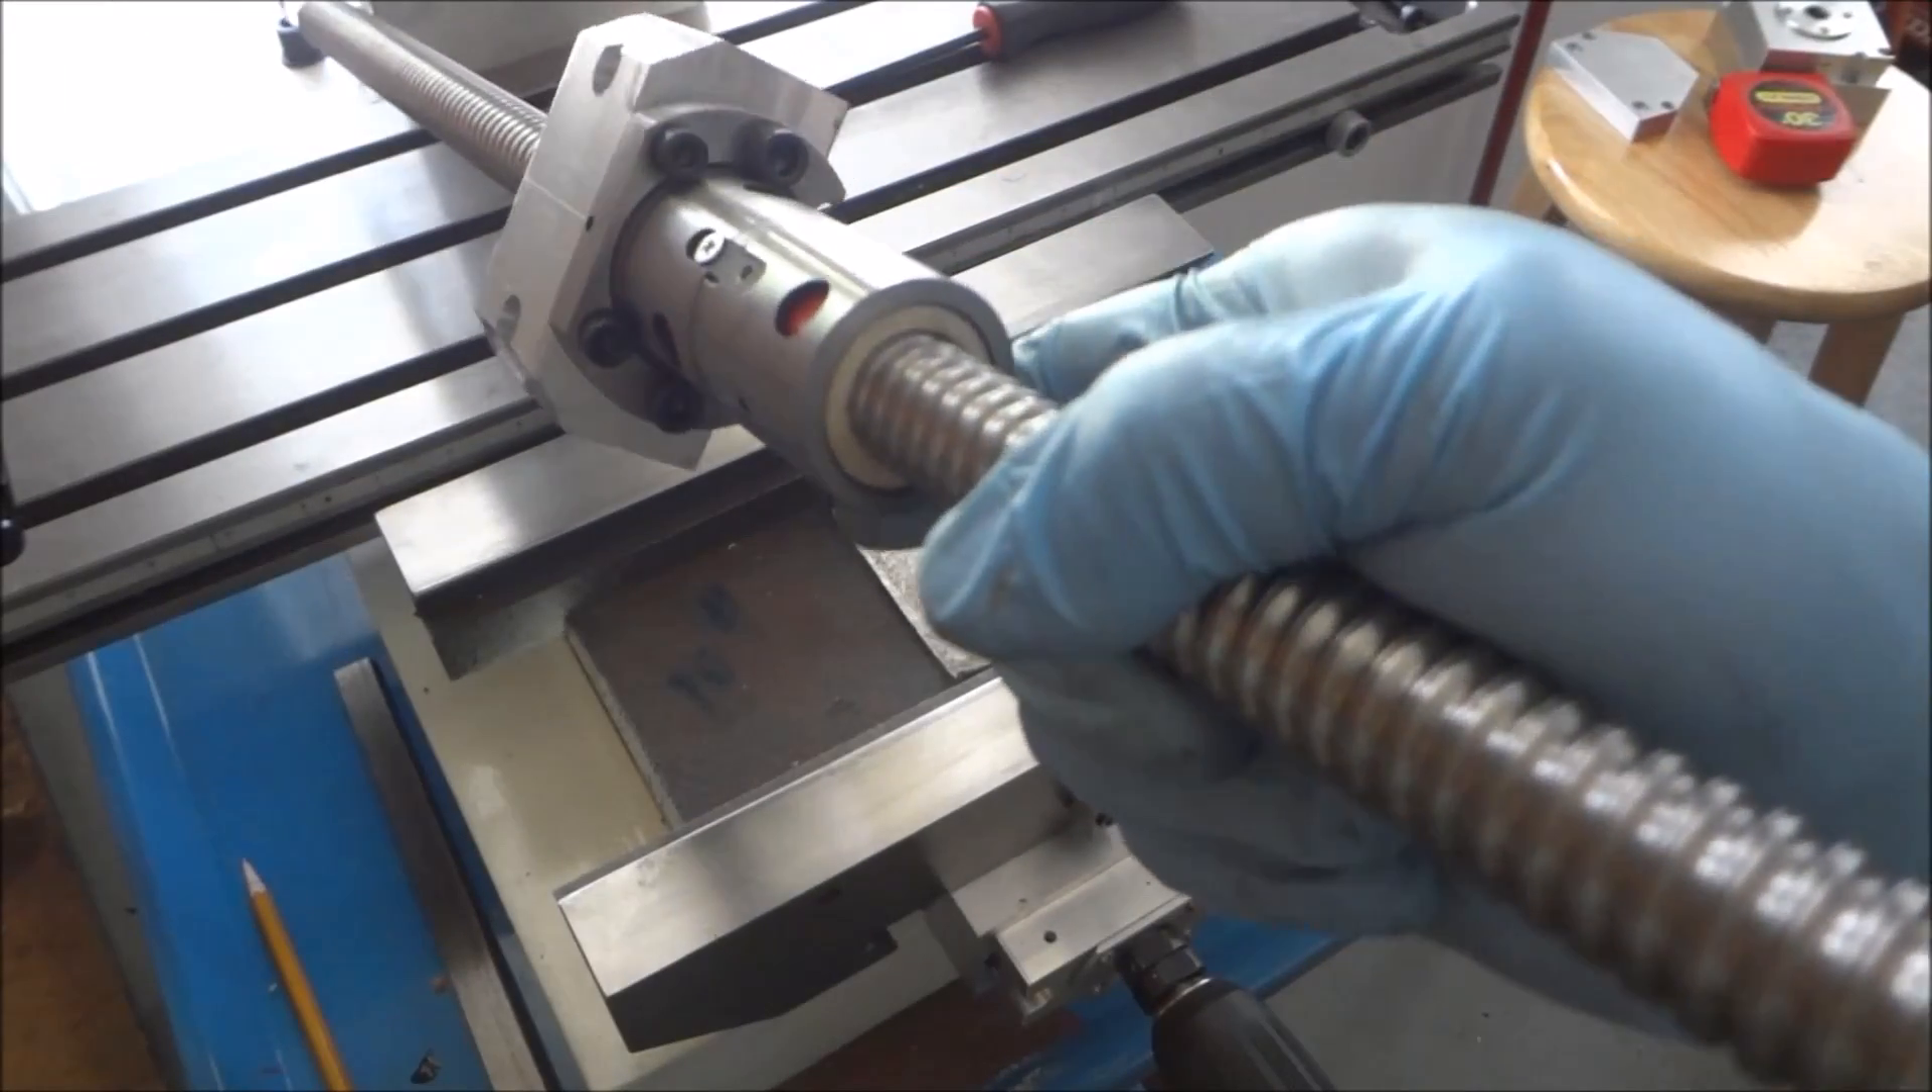So, now that we've got our y-axis moving, it's time to check fit our x. Now, the x-axis ball nut mount, uh, just mounts to the end, like so.